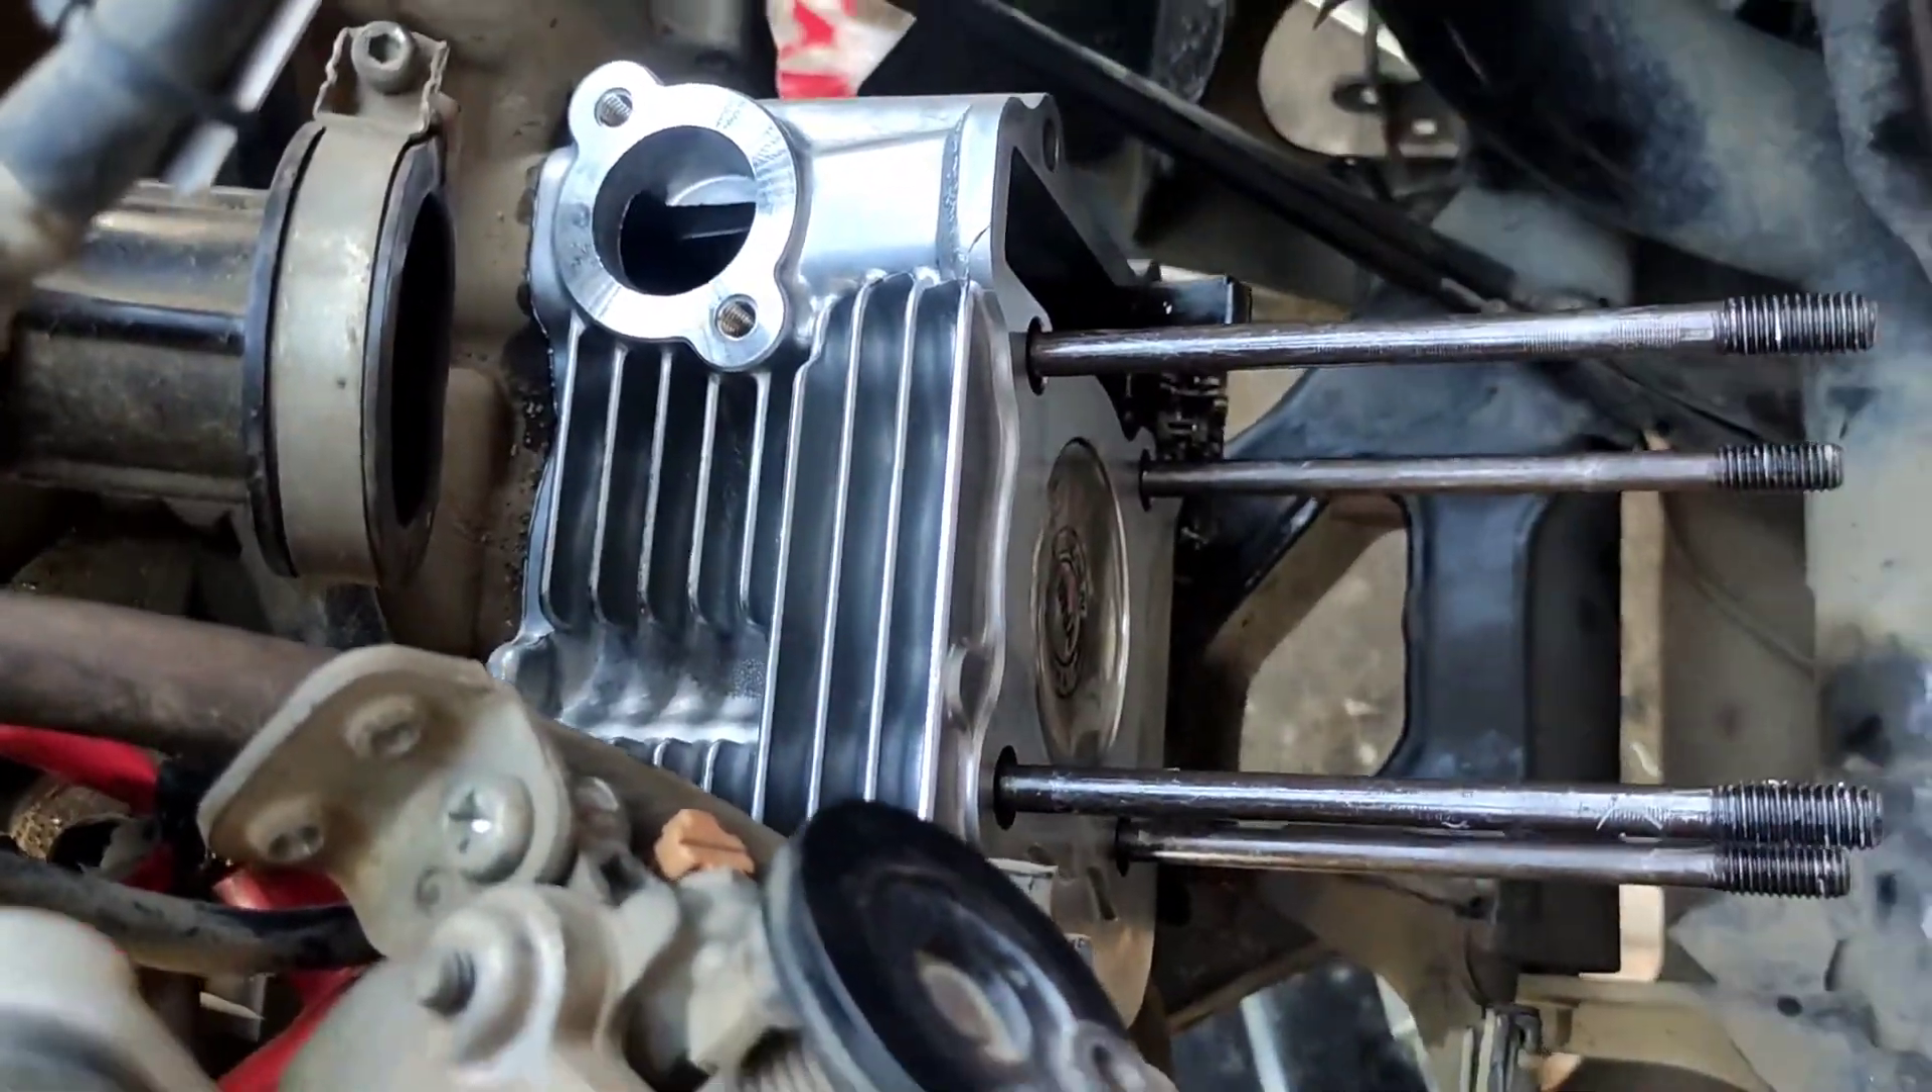So ito na Nakabit na natin Yung bore.